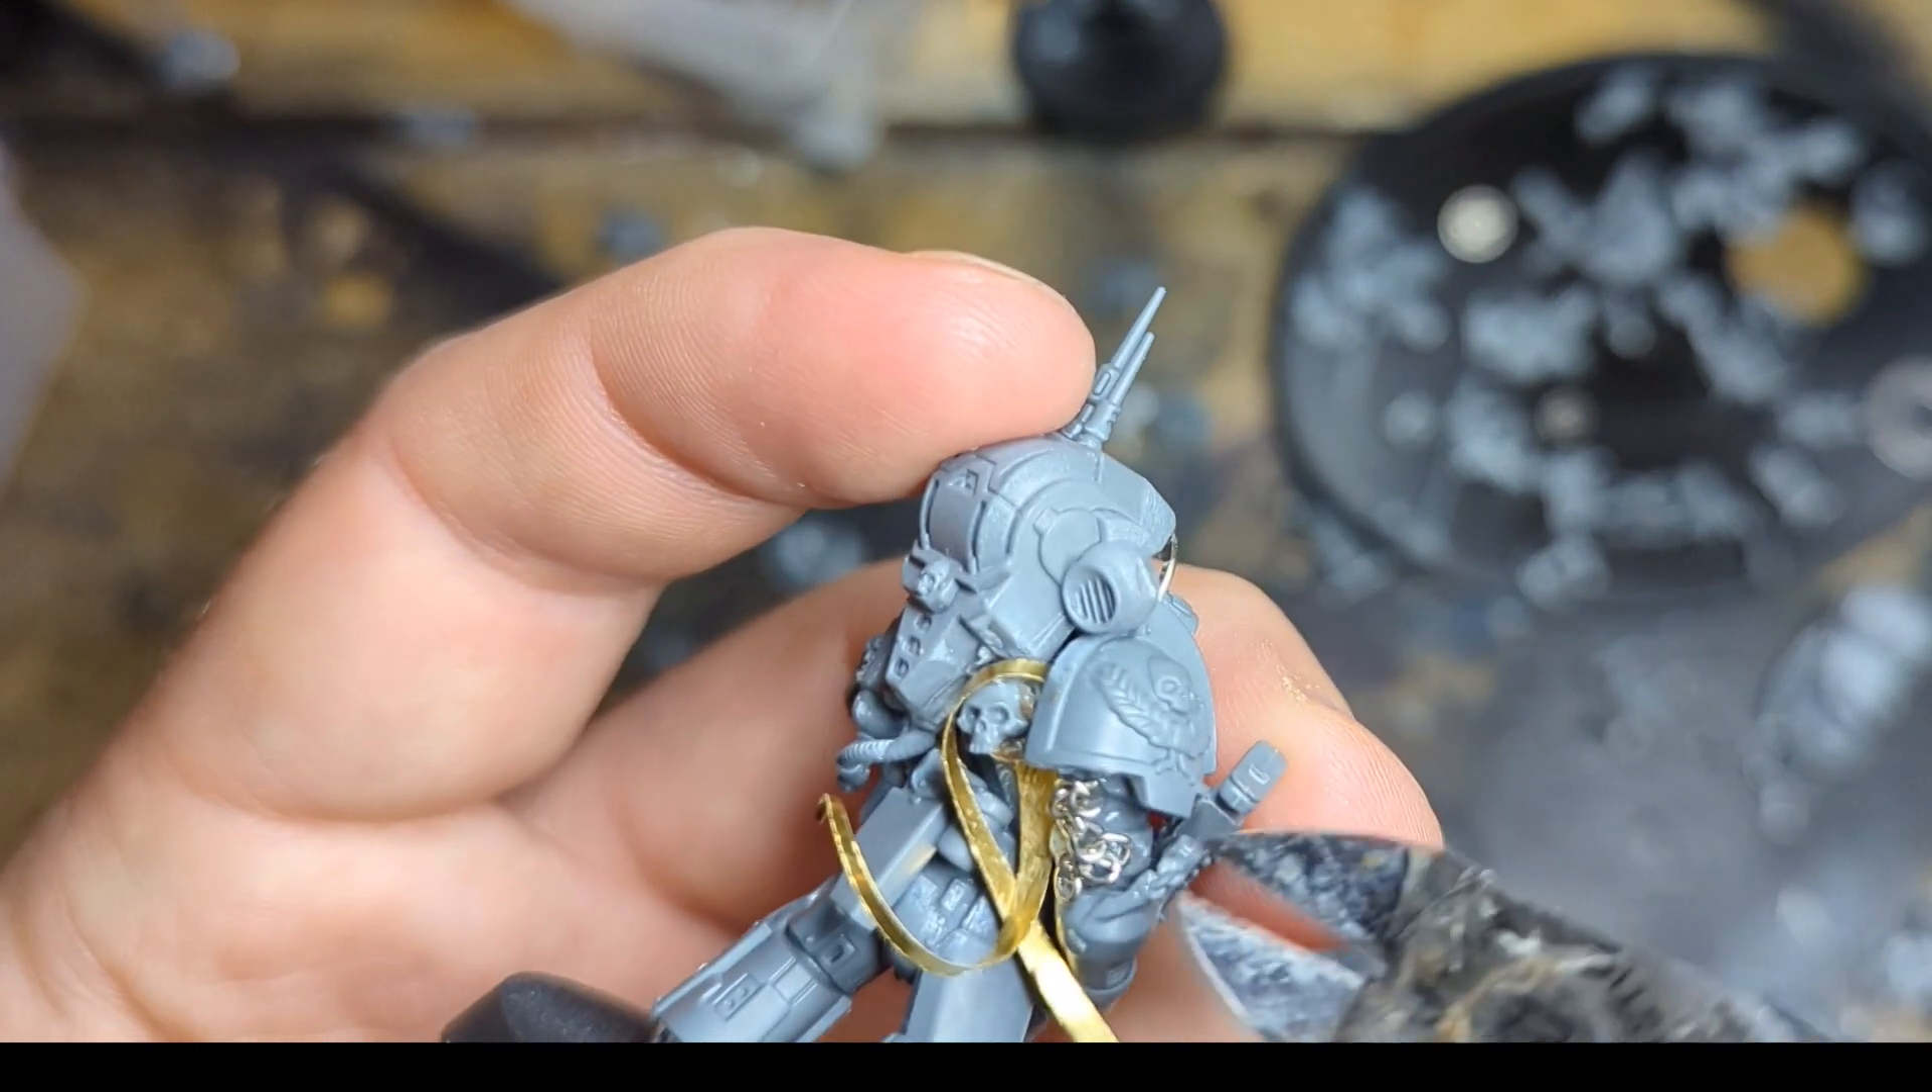You can see that I've now reattached the skull and the ribbons.